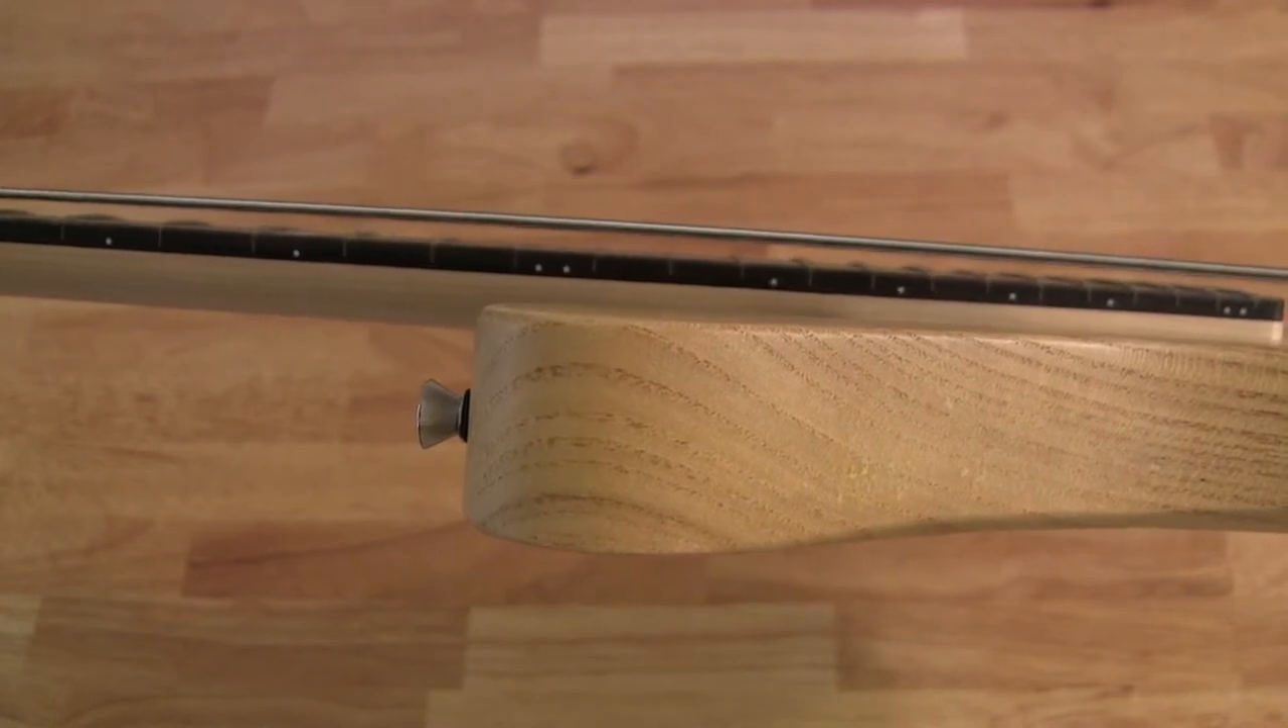As you can see the strings are kind of far away from the fretboard.